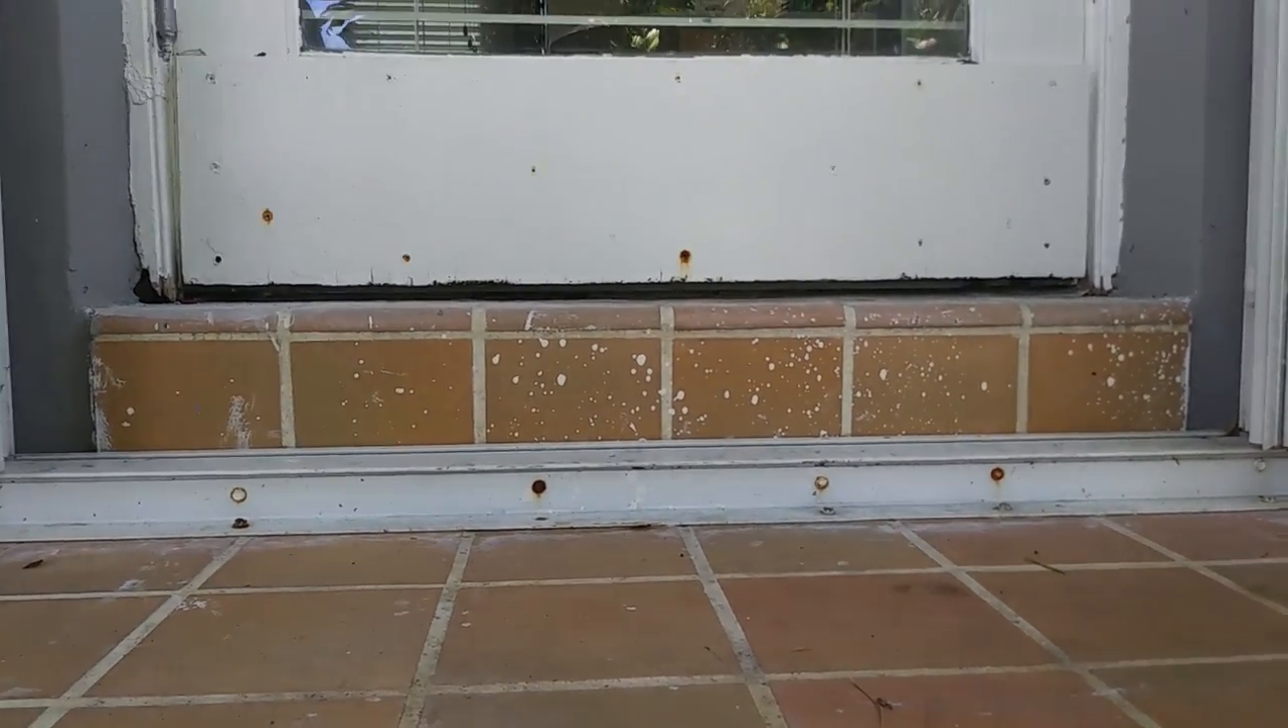There's a gap underneath that door.